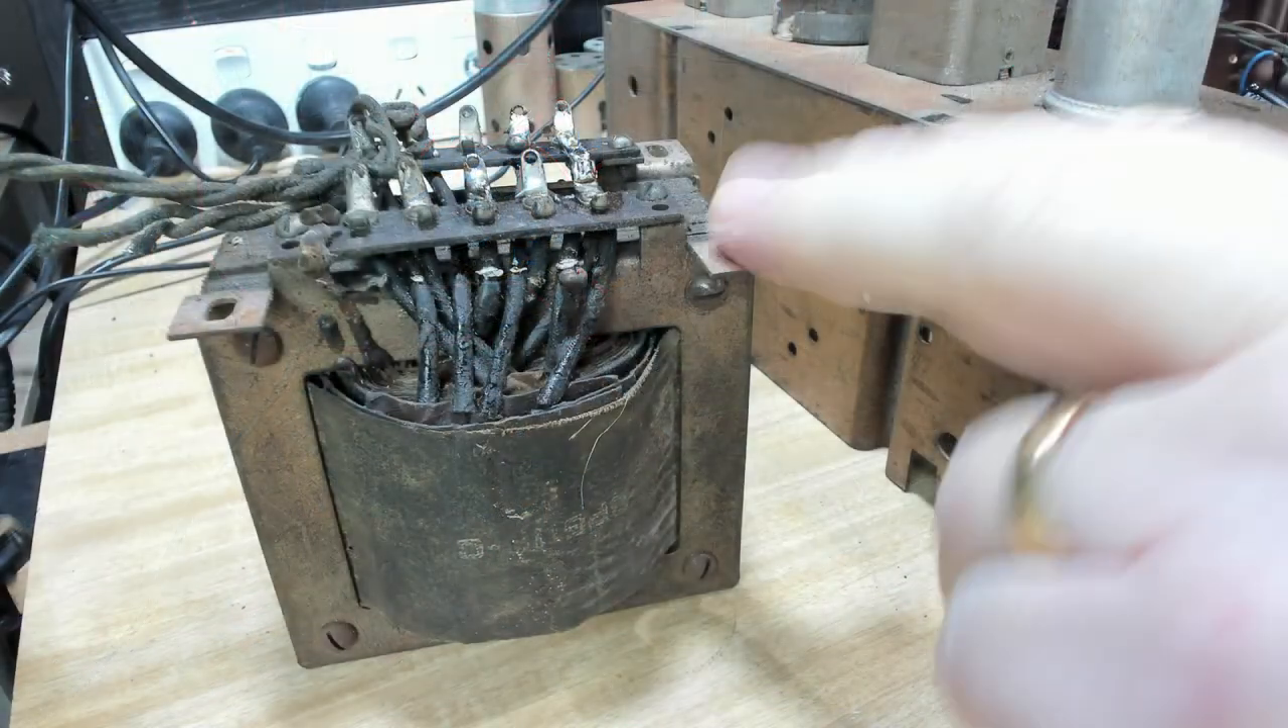Okay, transformer's out, and that came out very easily.